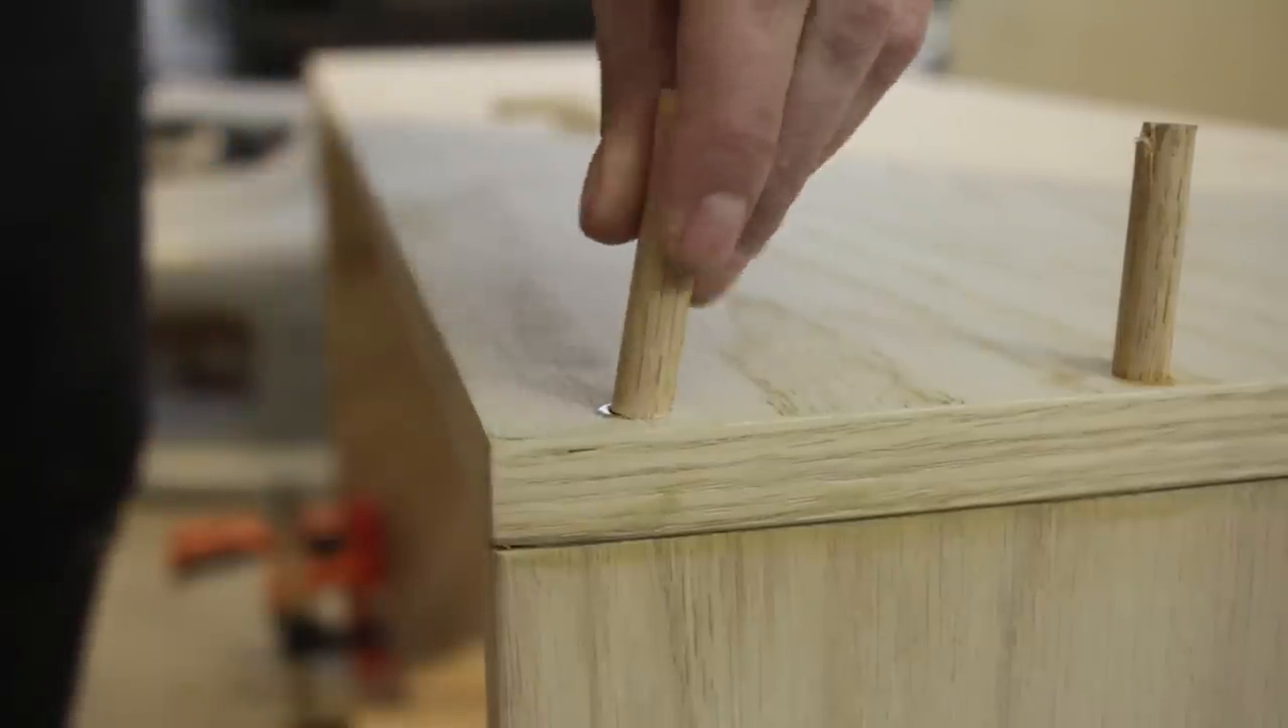I then pre -drilled and countersunk two and a half inch screws holding the top and bottom to the sides. To cover the screws, I plugged the holes with three -eighths inch oak dowels.